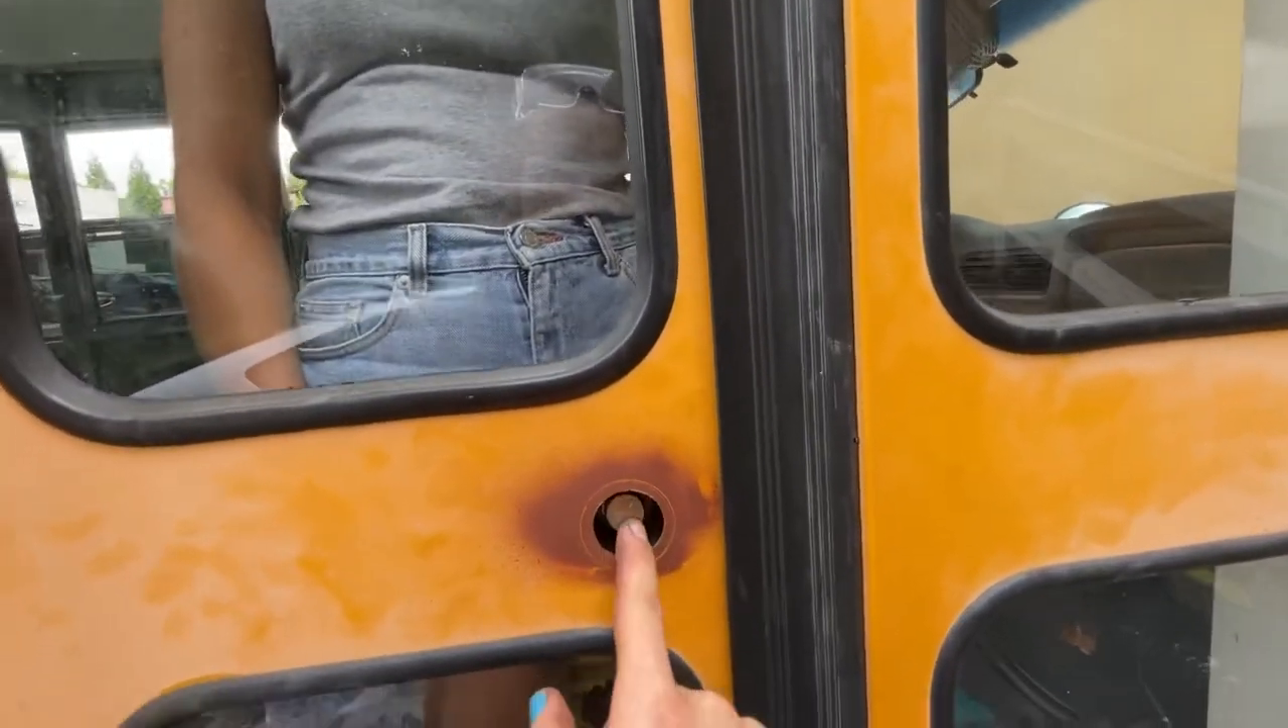I gotta put the plate back over the hole we carved here.